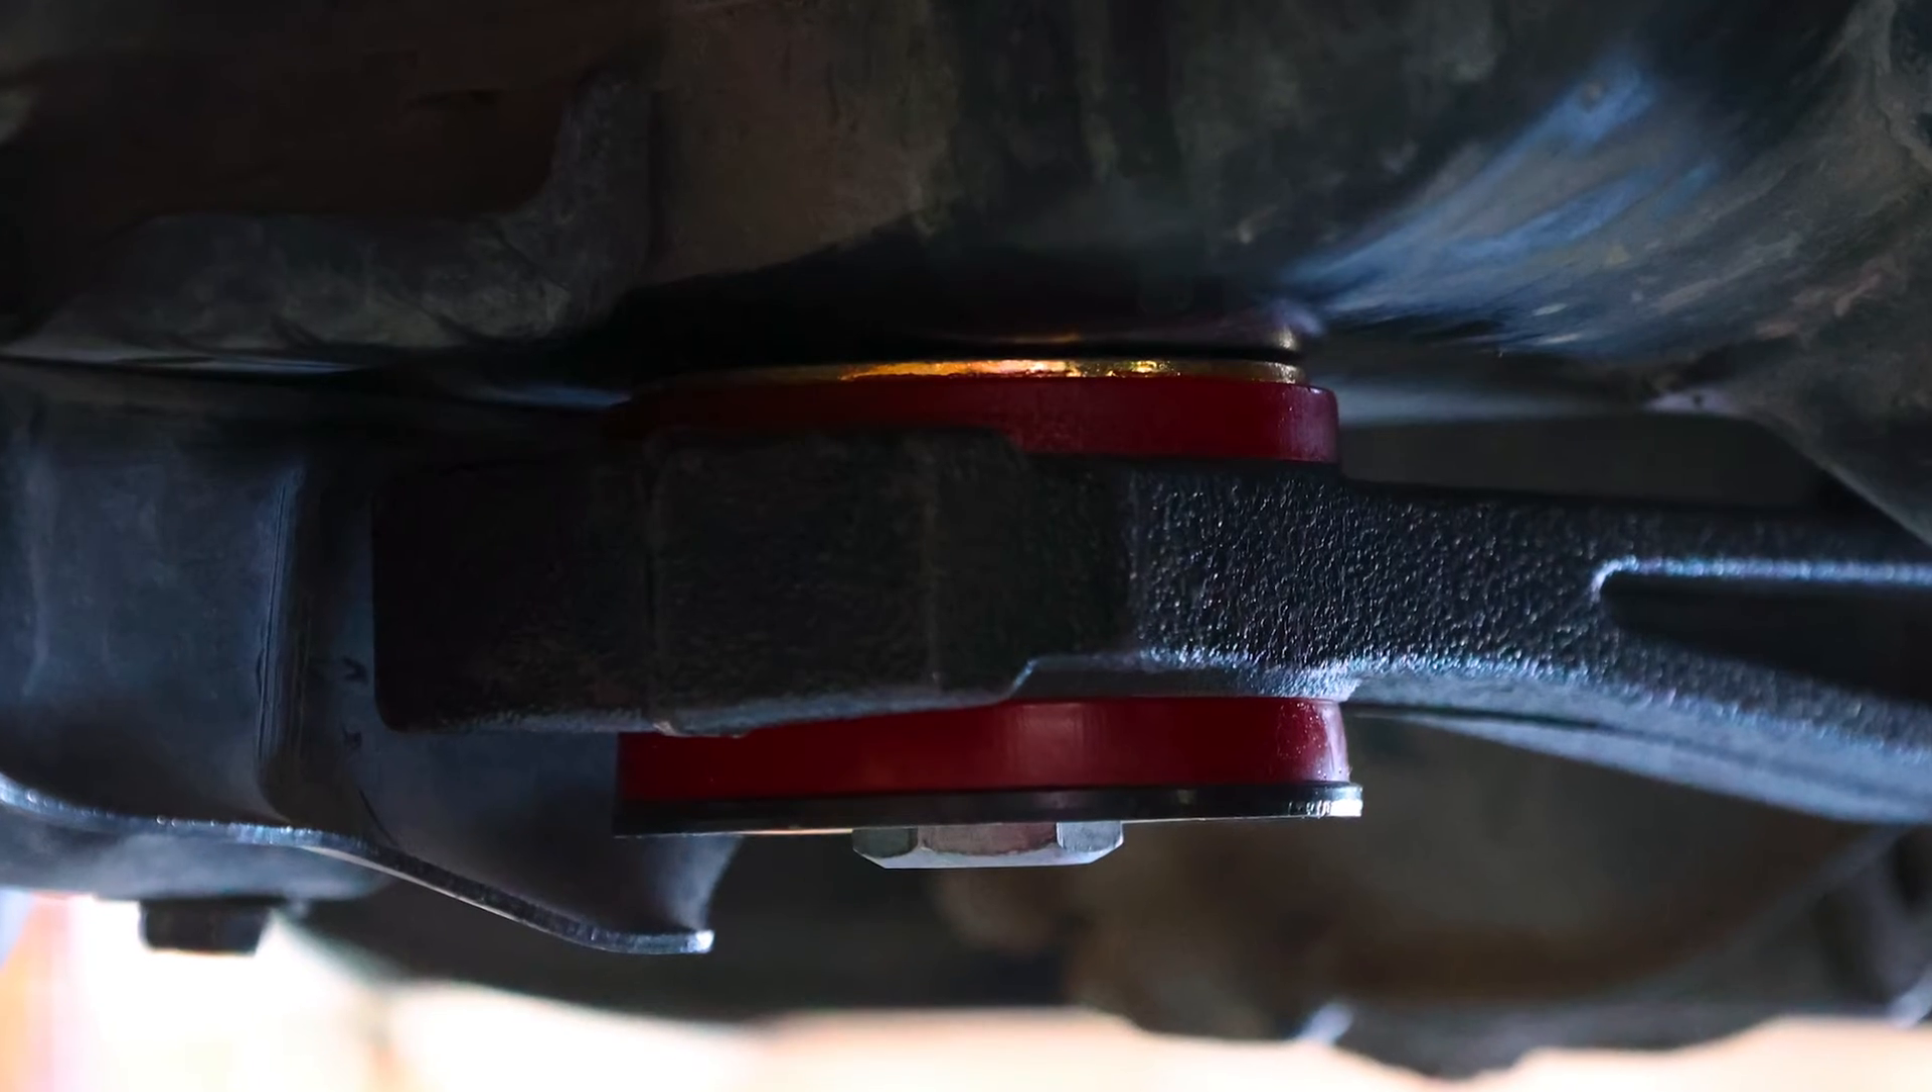This is what your rear differential carrier bushings should look like after being properly installed.